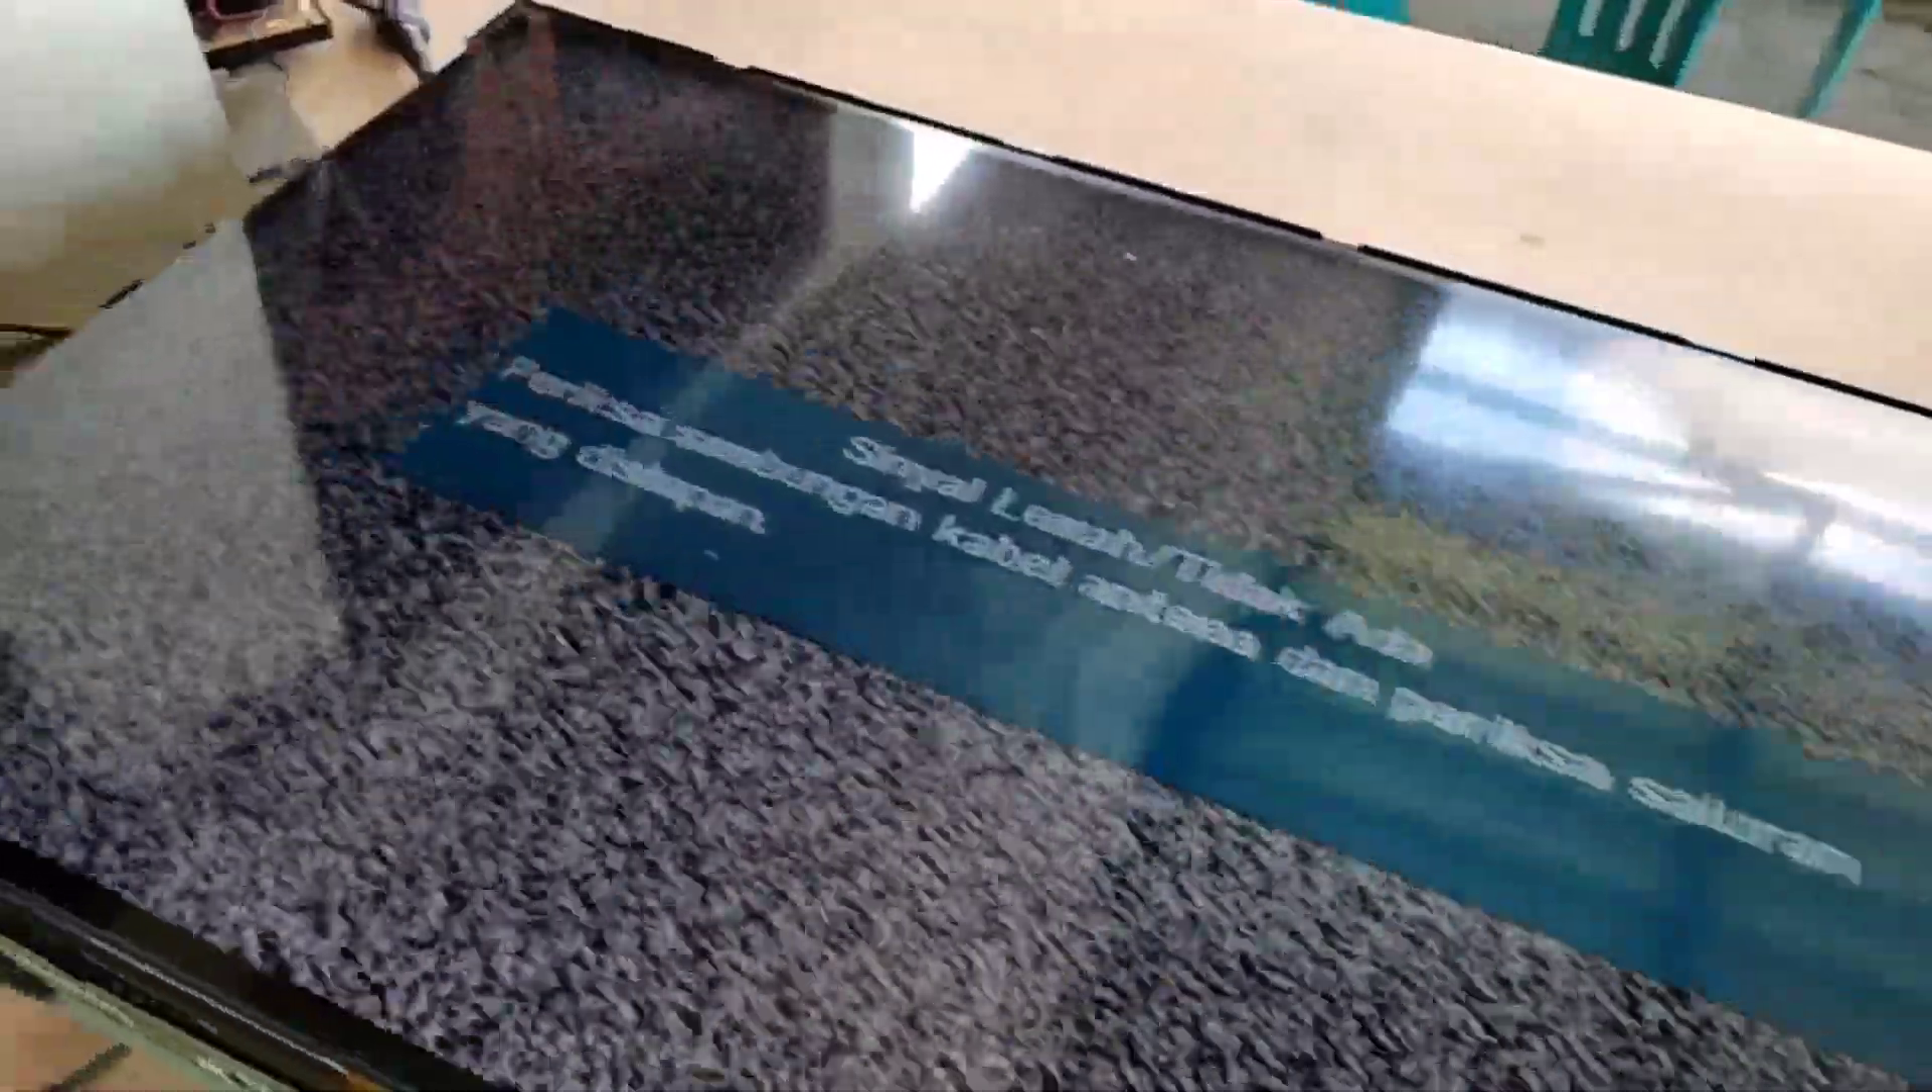Nah disini sudah saya beresi dan pasang LCD nya.